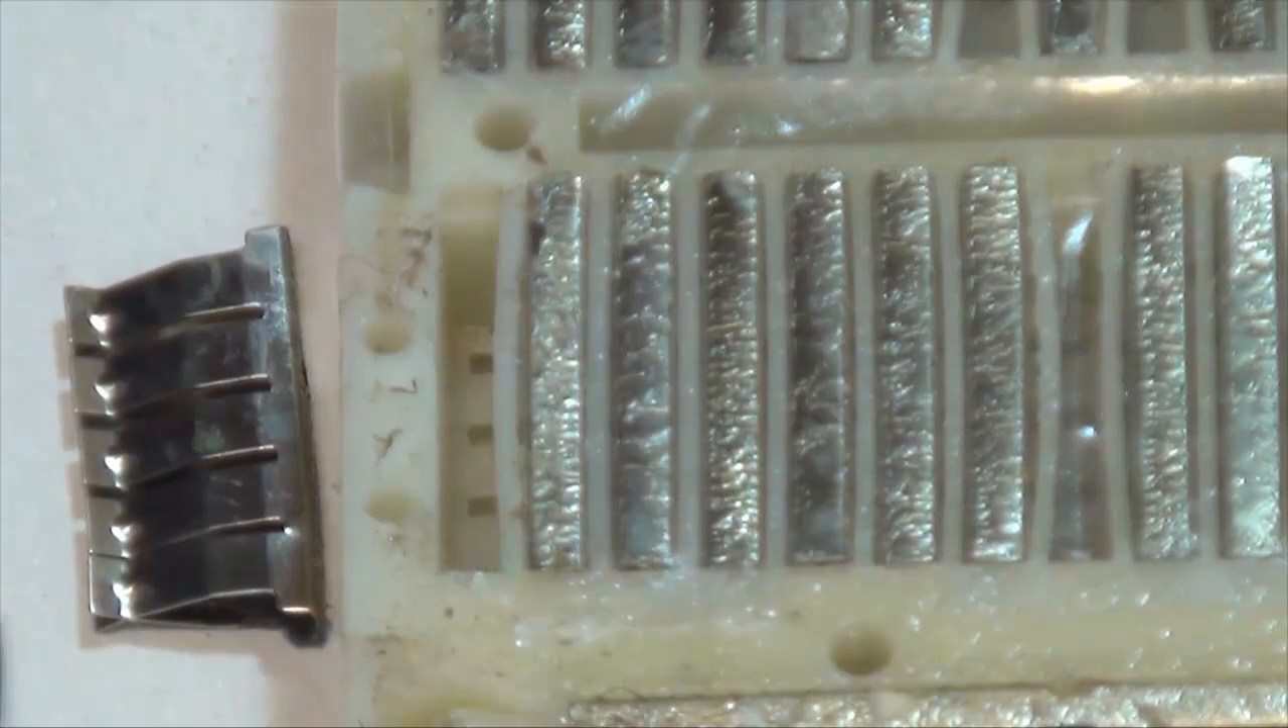So this is the piece that I removed from this group of five holes.